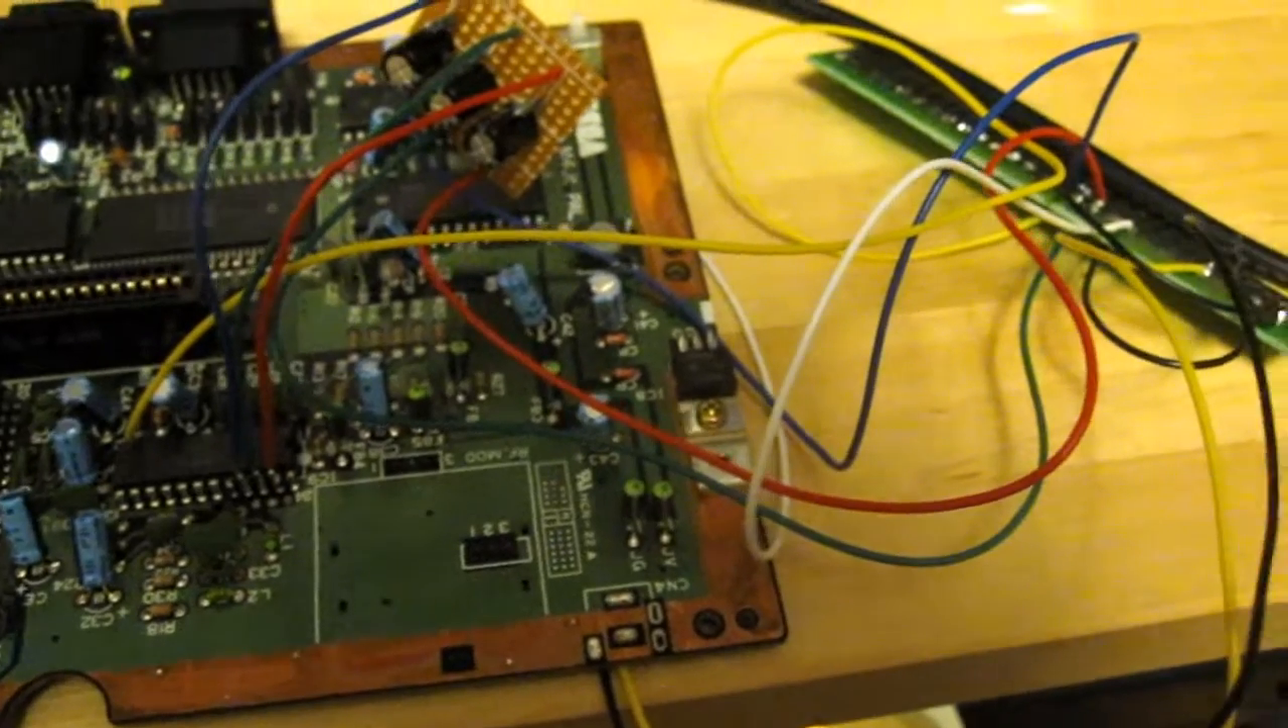And as you can see here I have some of the wires hooked up.